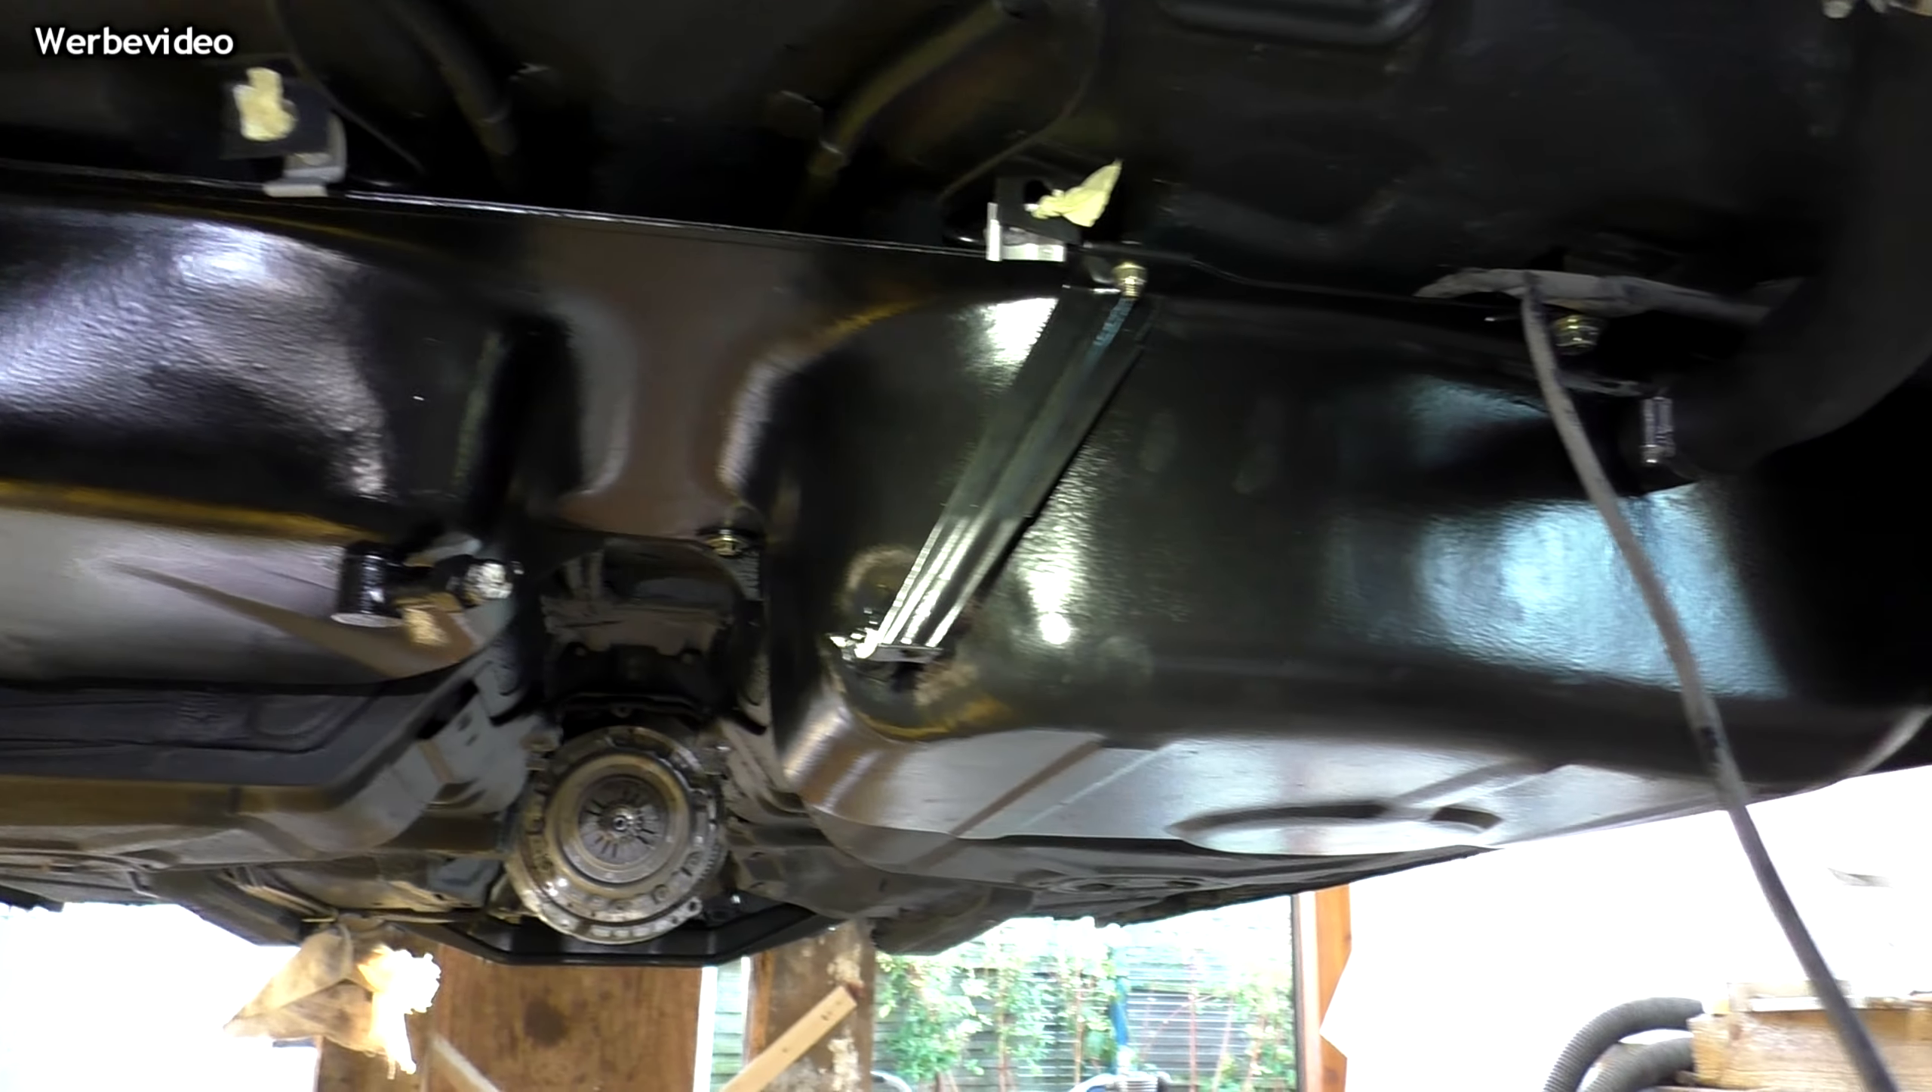Tank ist drin. Den habe ich jetzt komplett einmal untergehievt.